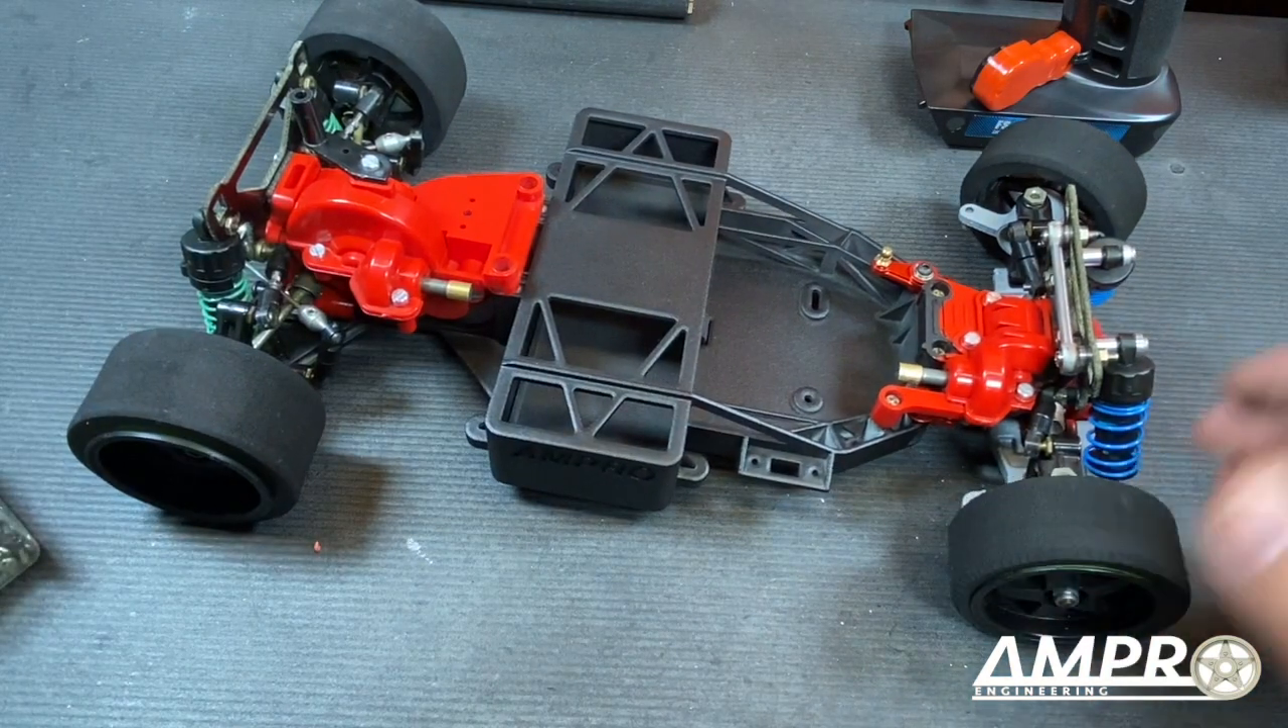Rear suspension is in, the front suspension is in.